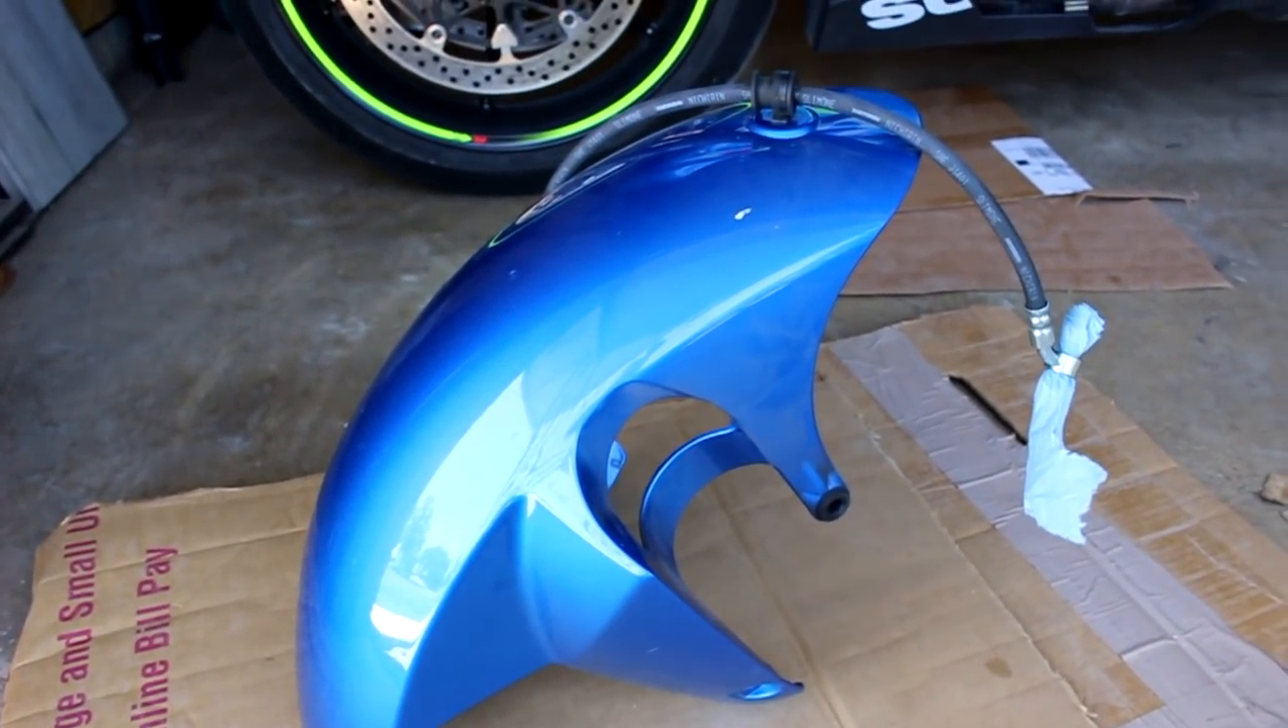Okay, so I got the fender off.